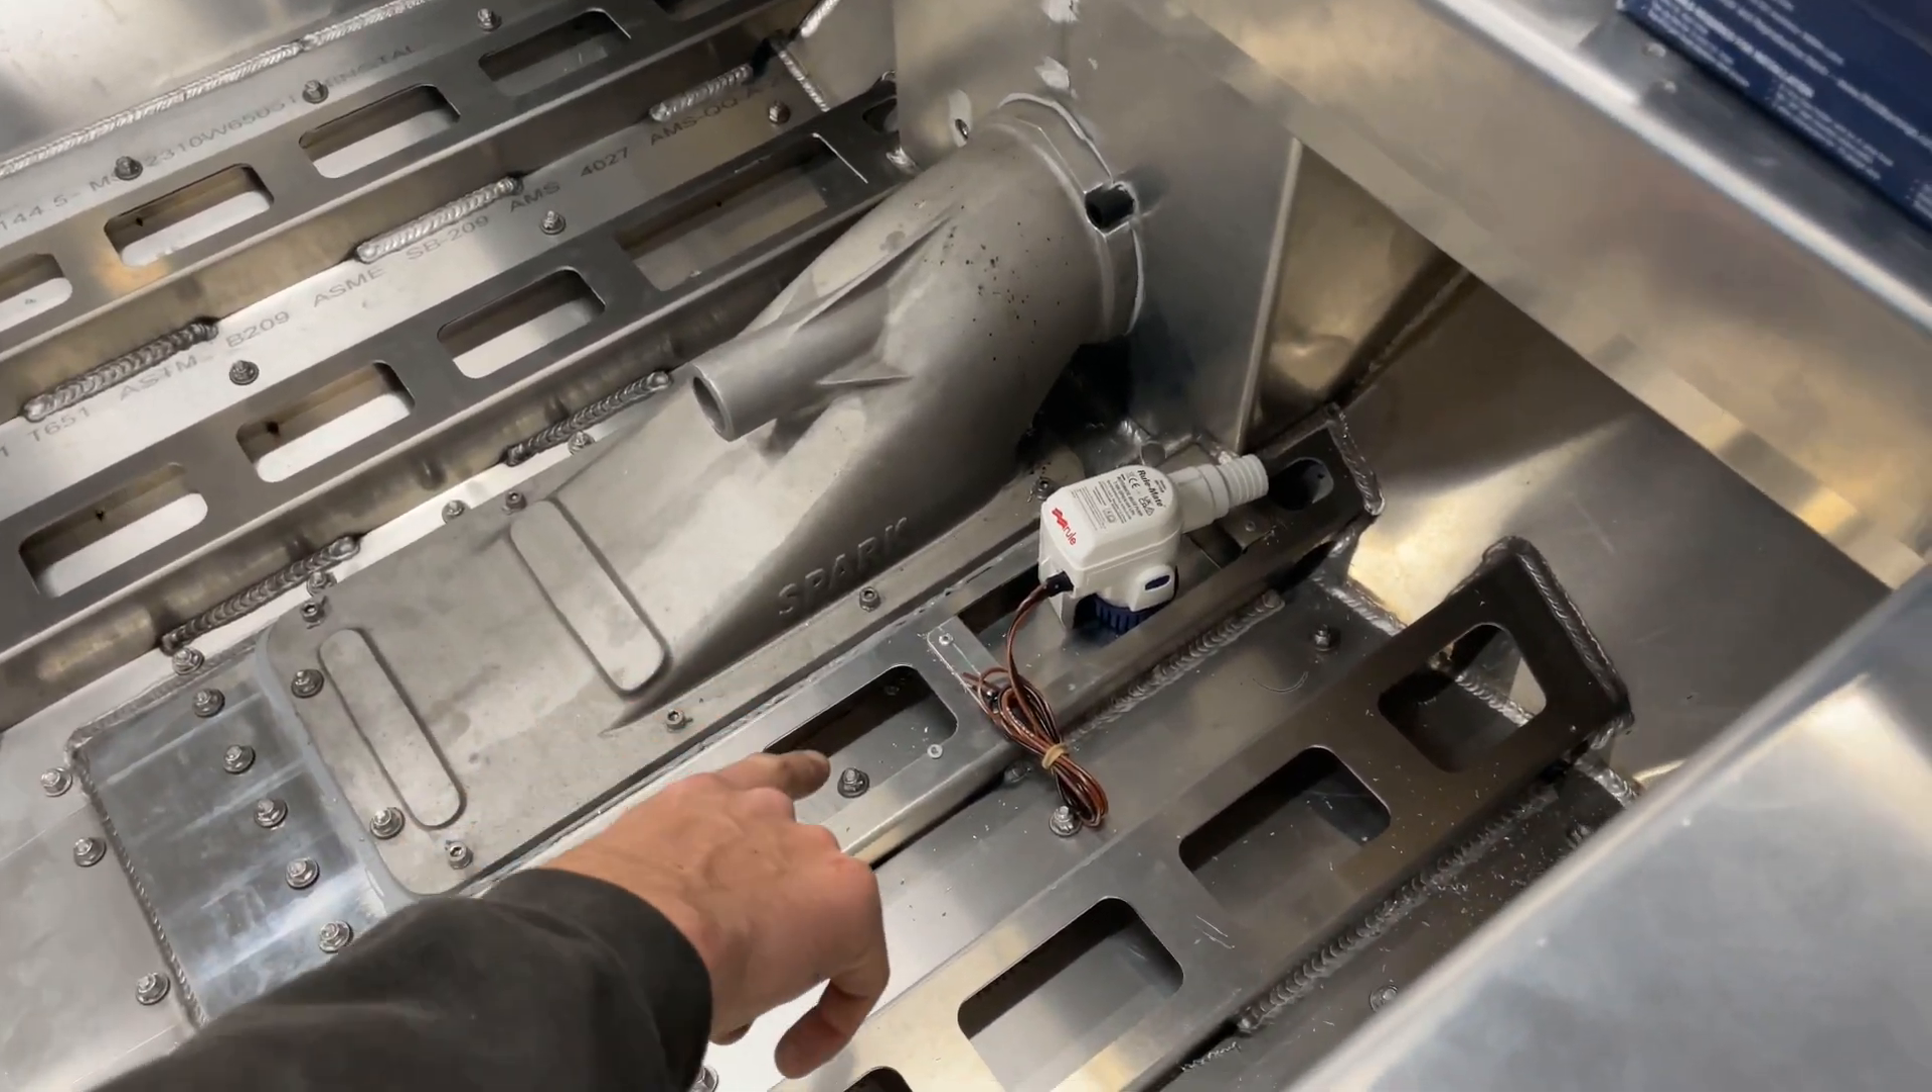In the bilge here we've got our bilge pump mounted.